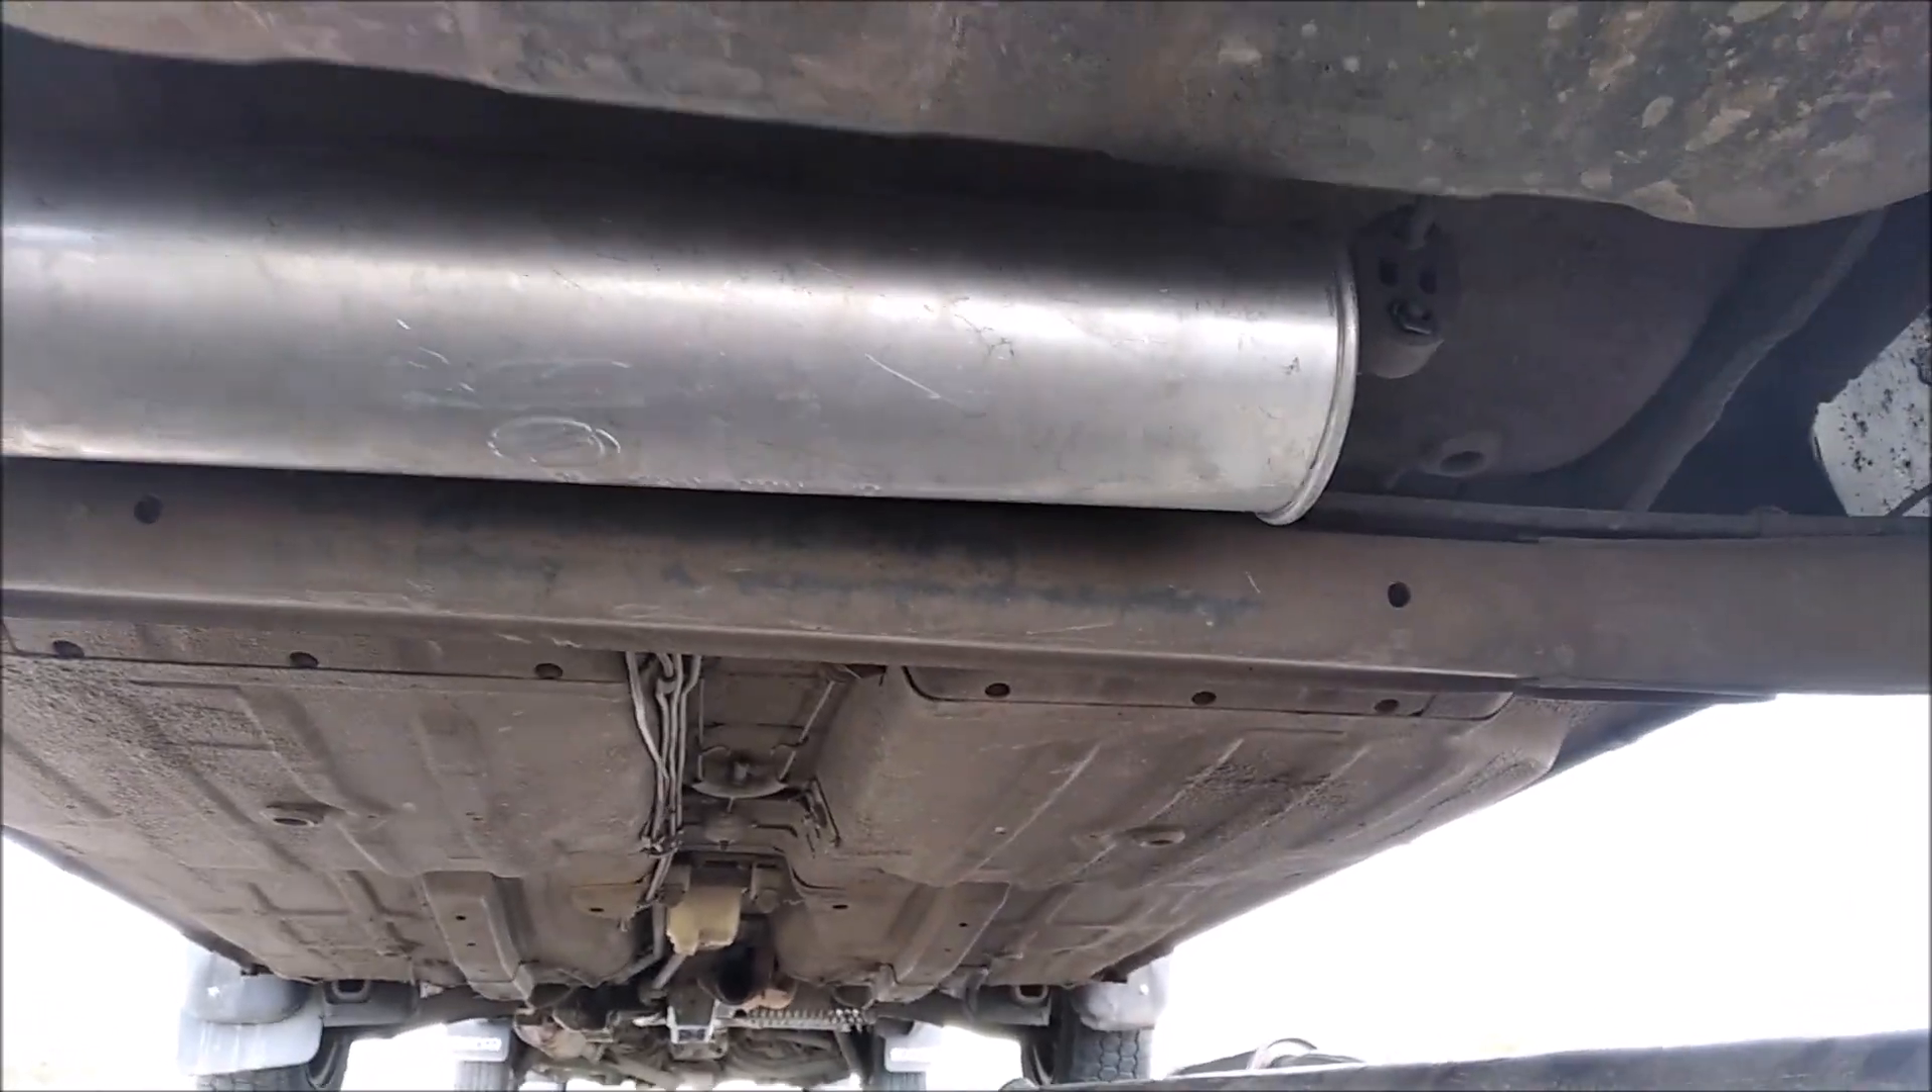Так ребят глушитель стоит все хорошо все отлично.